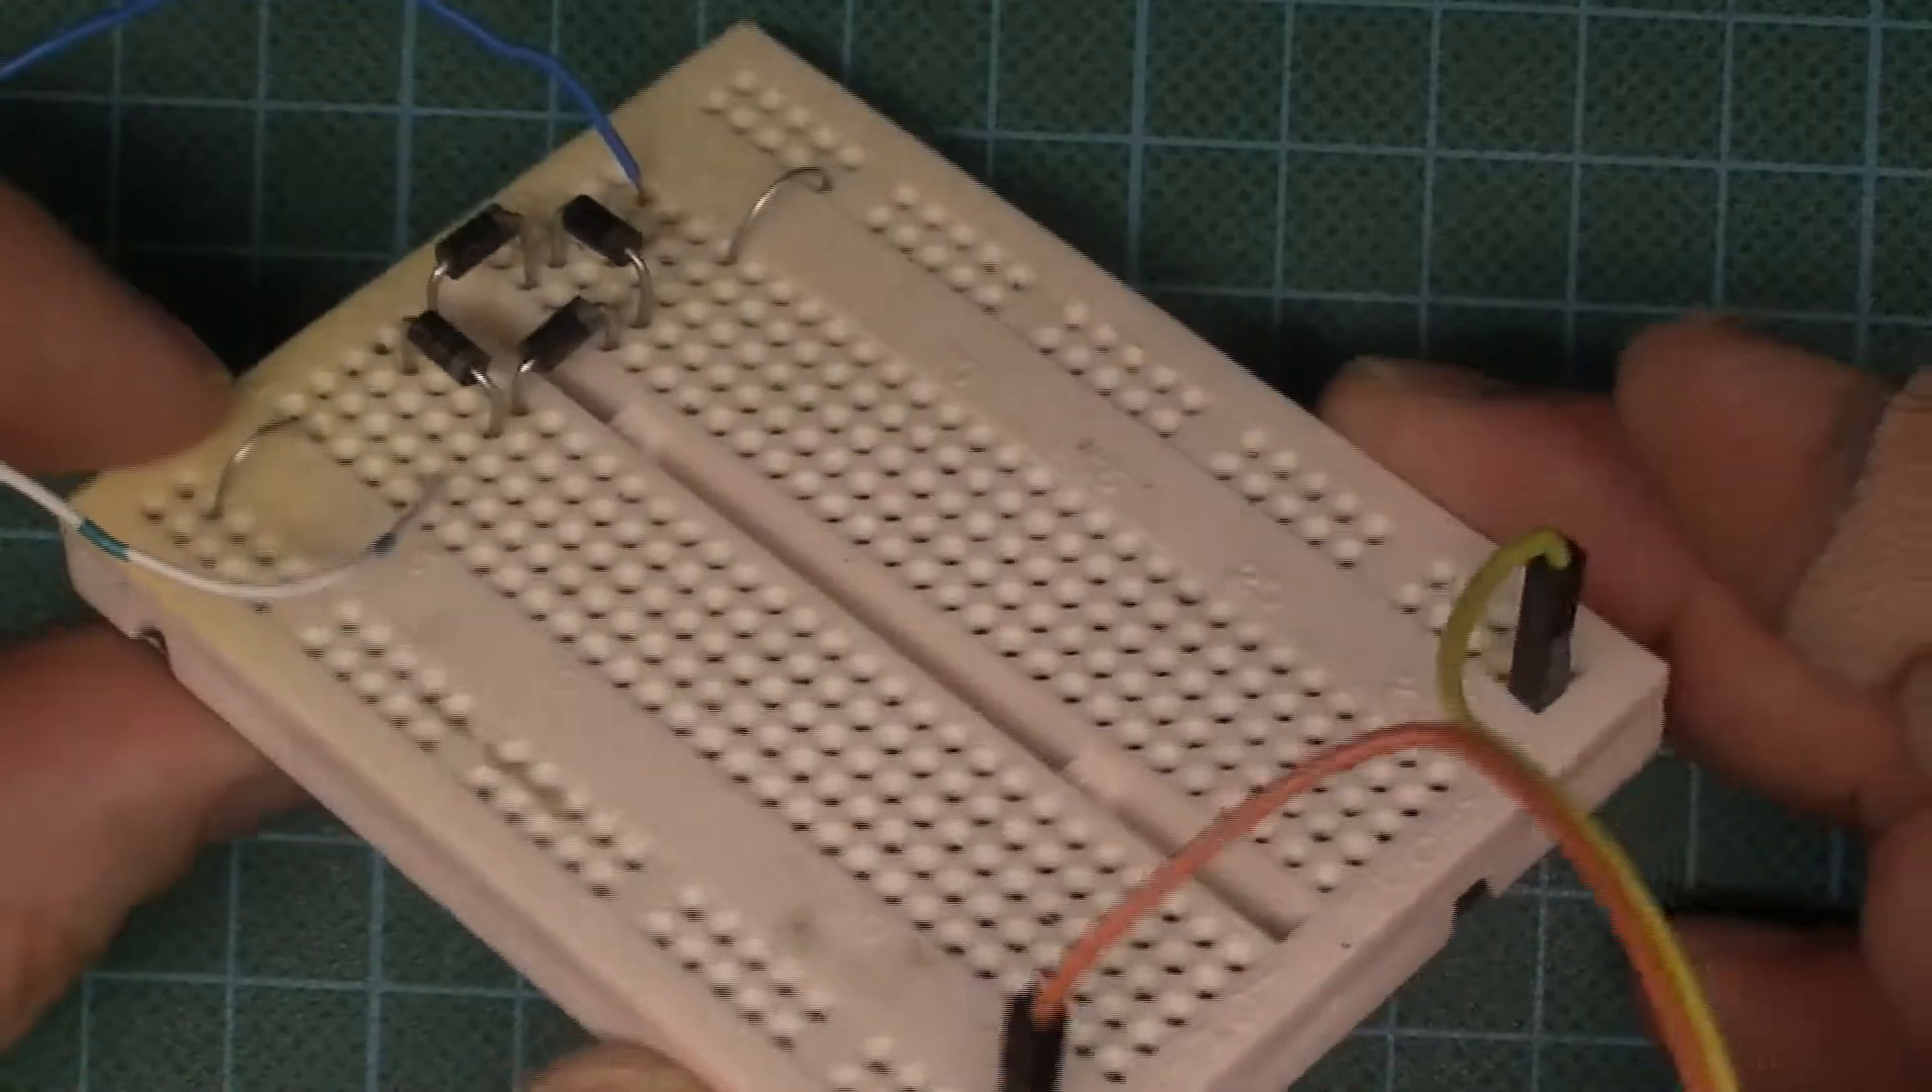So if you see what I've done there I've kept the wires really quite neat now I quite like having a little bit of a hoop there.